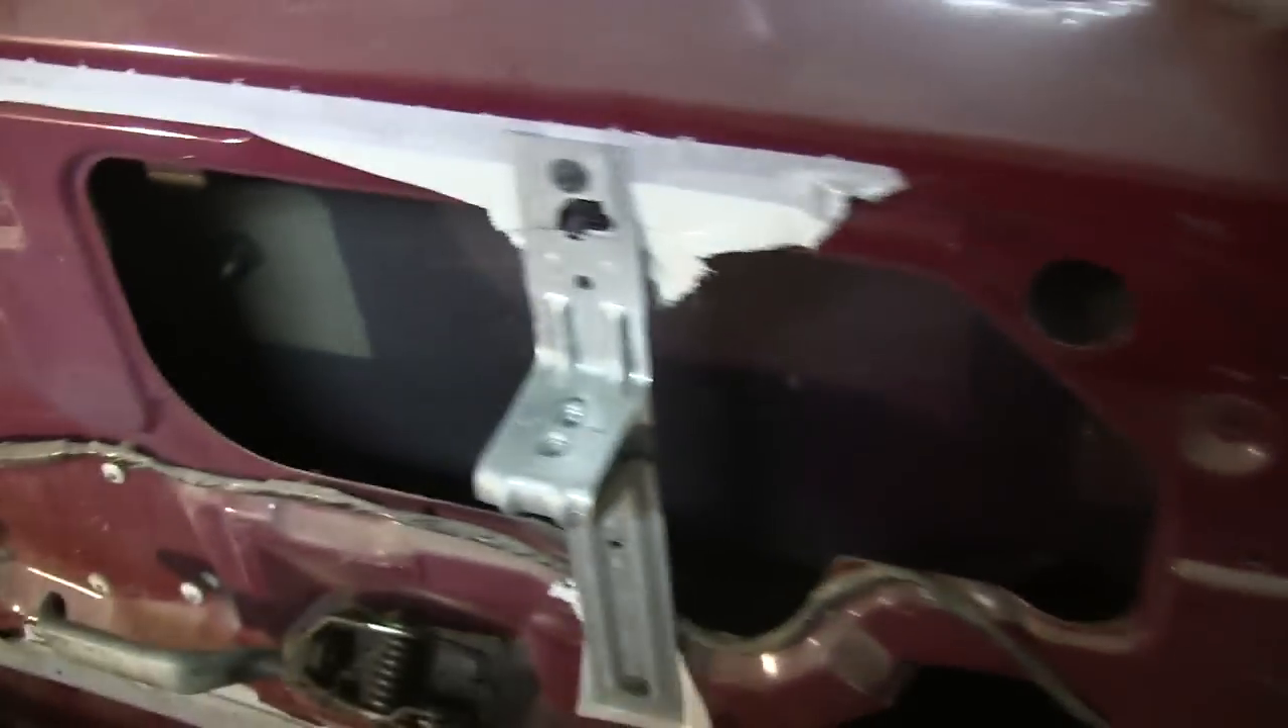All right I've got the door panel off and also took the plastic out of the way so we could see what we're doing.